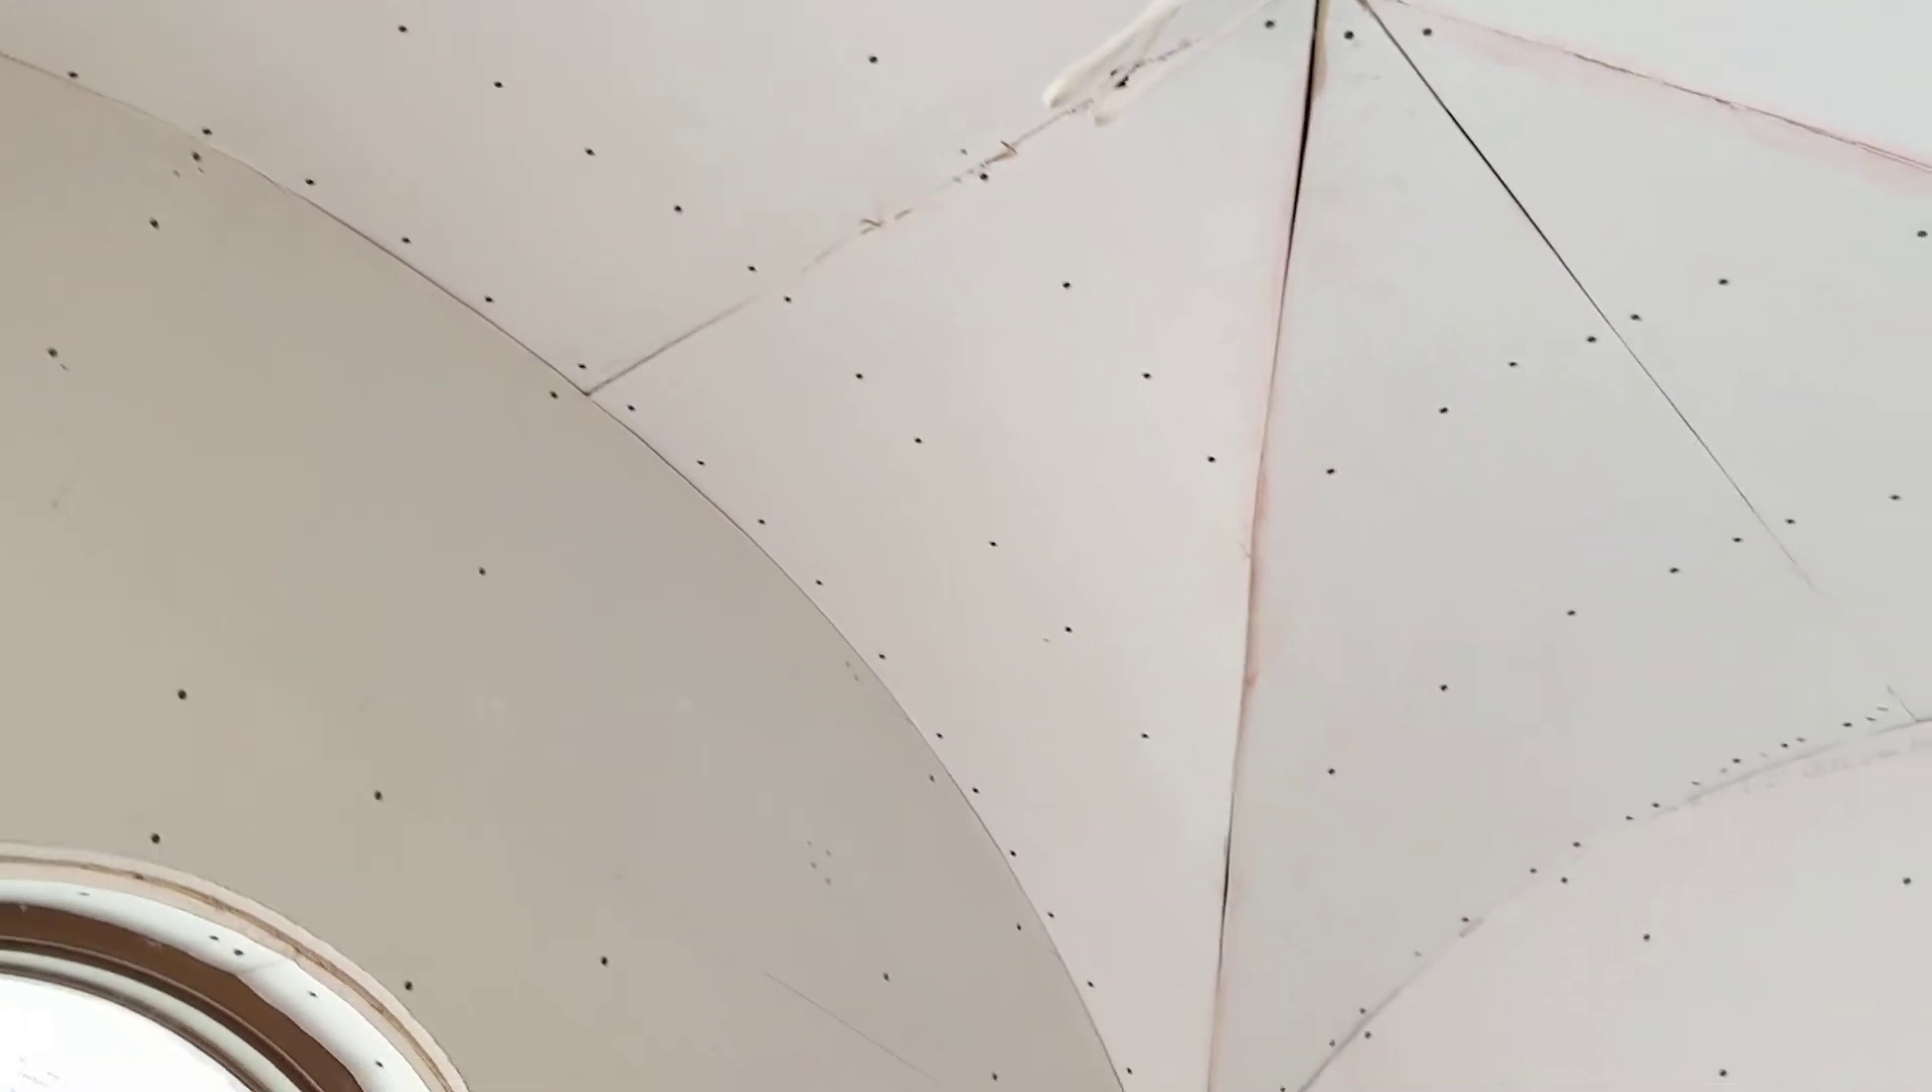You can see the drywall is in place.